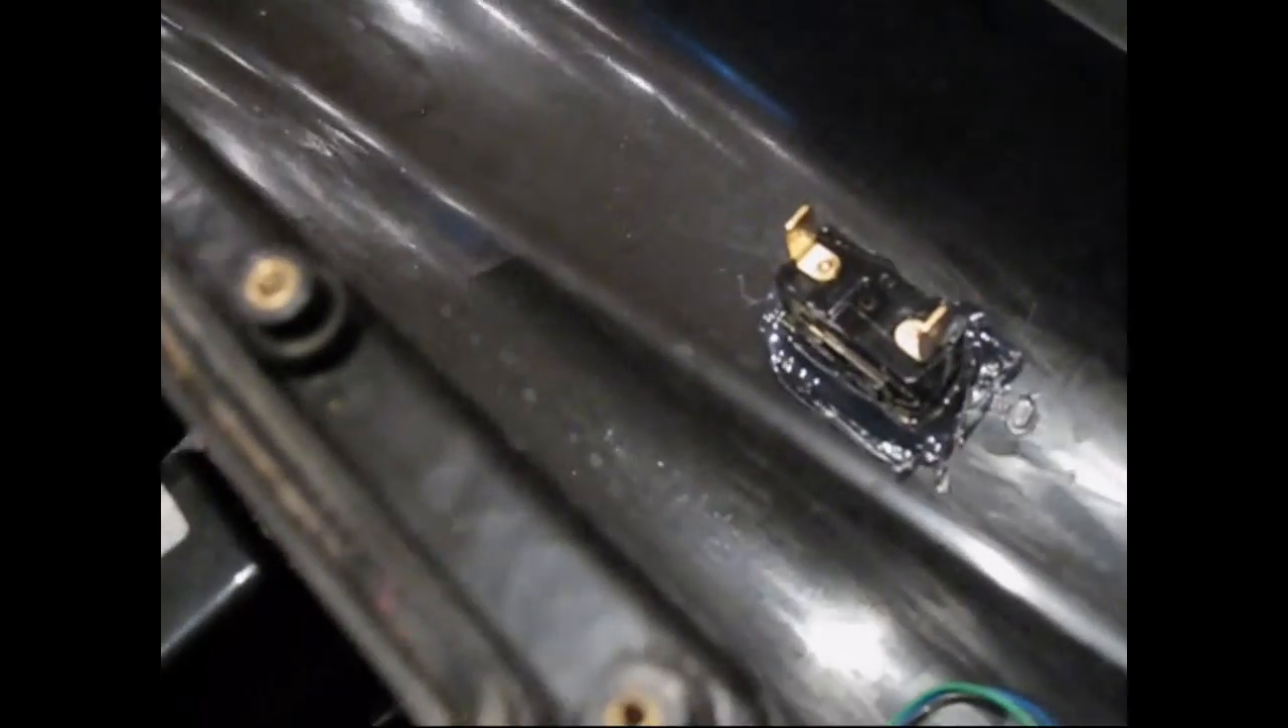There we go, that's the switch all installed.